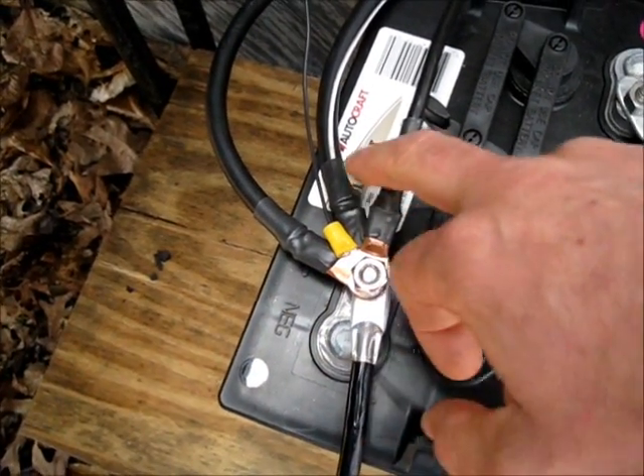Now I've got these heat shrink tubing on here protecting my wires.